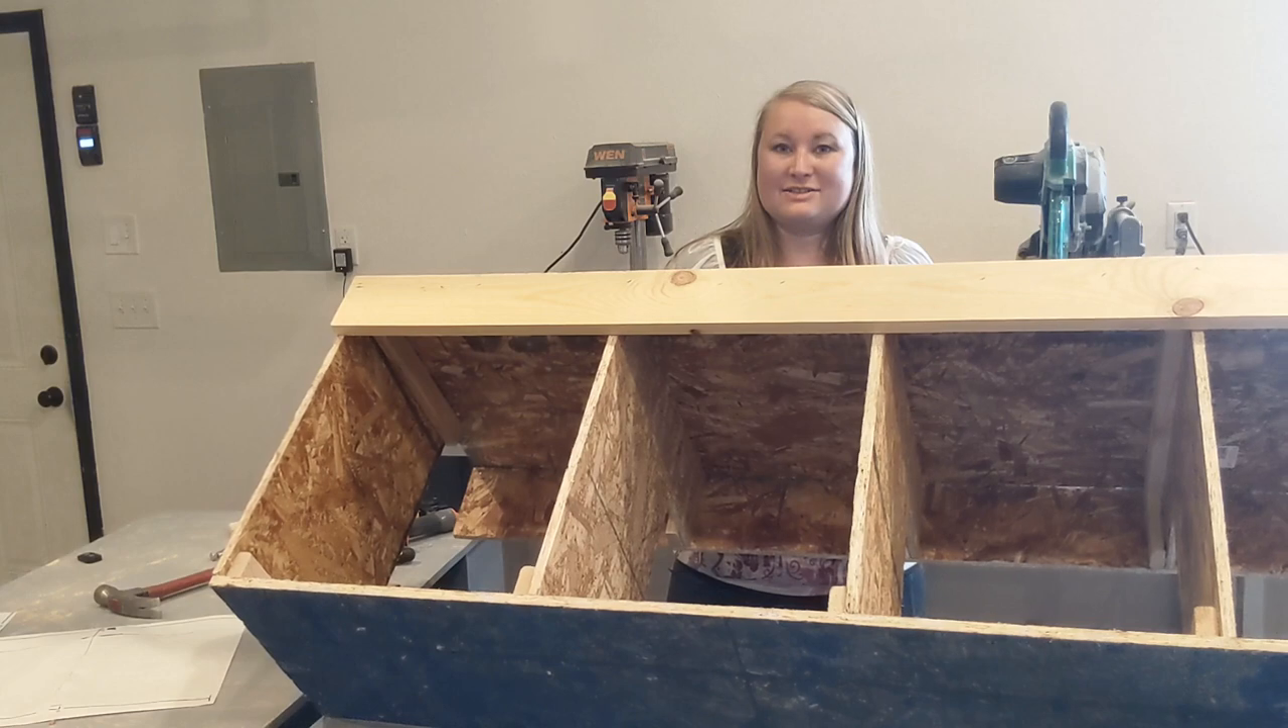Okay, the front is all stapled on now and glued, see that?